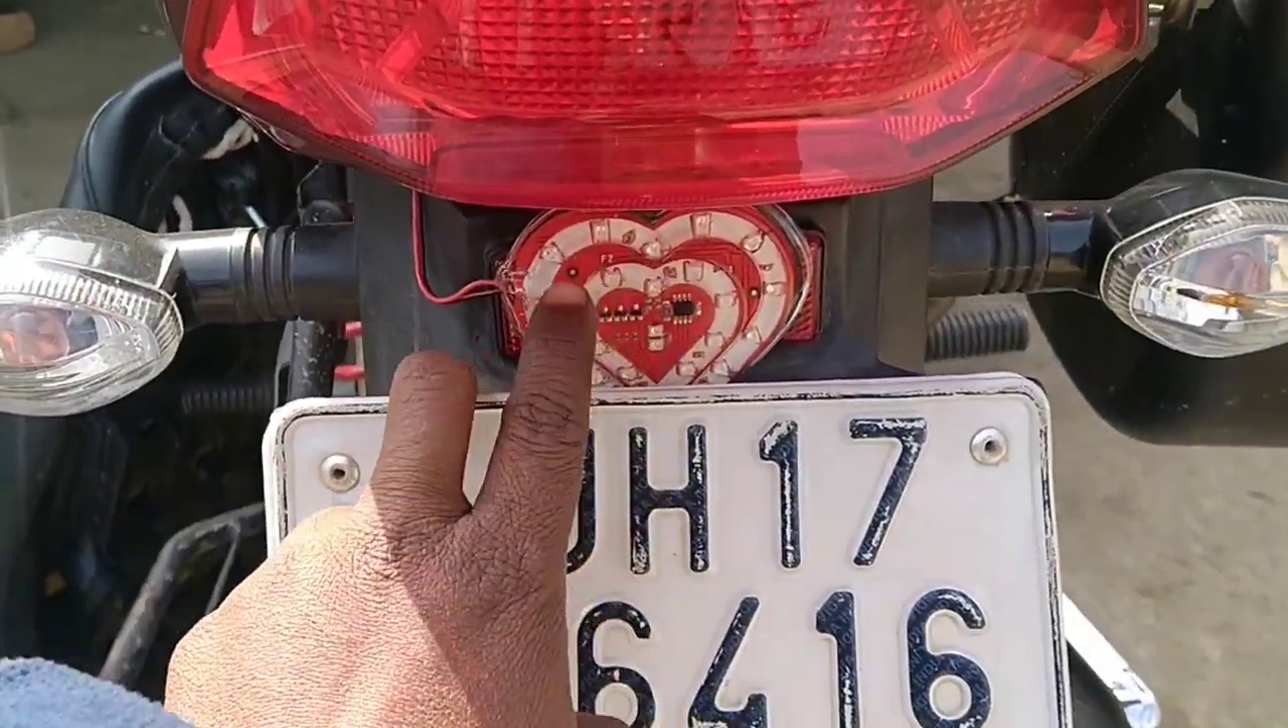मैंने एक LED लगा यहां पर पर इंस्टाल किया।